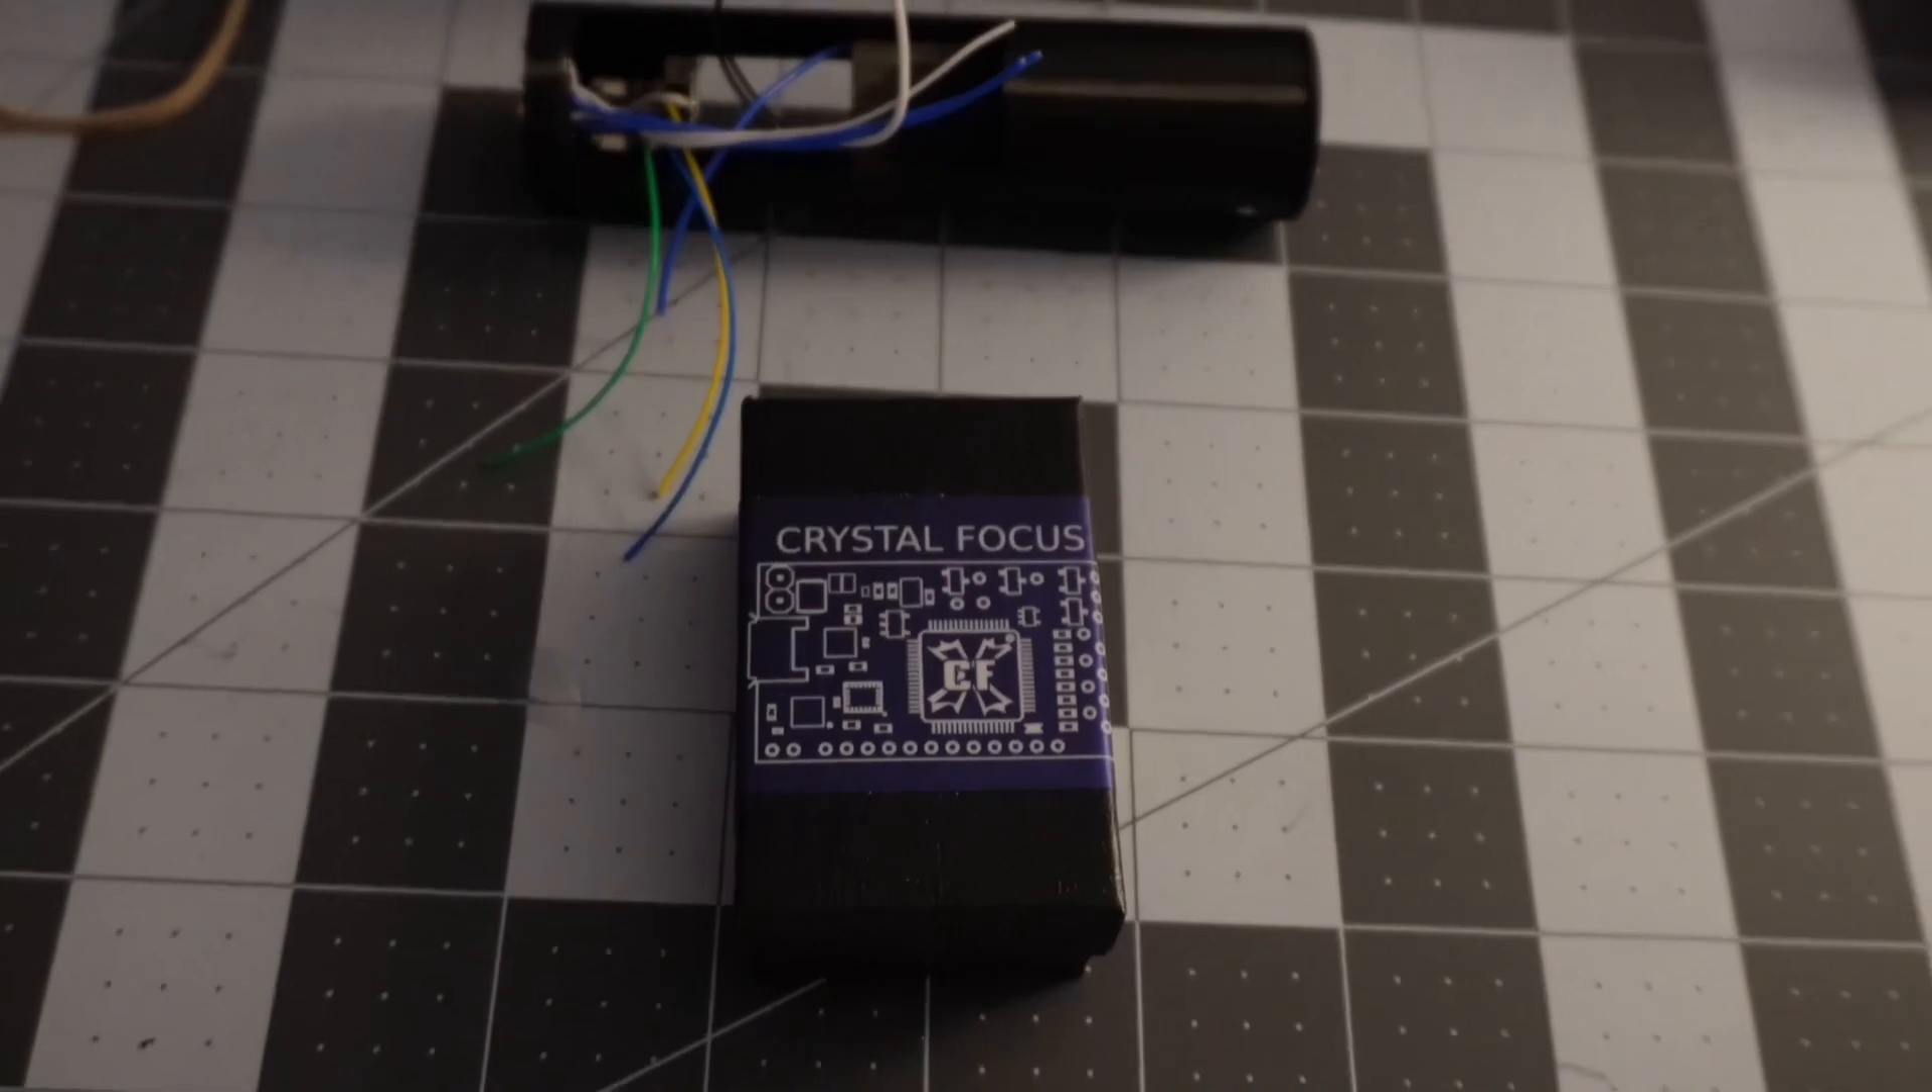This lightsaber project is nearly completed now. The last step is to install this crystal focus soundboard, and then we can test to see if it all works.